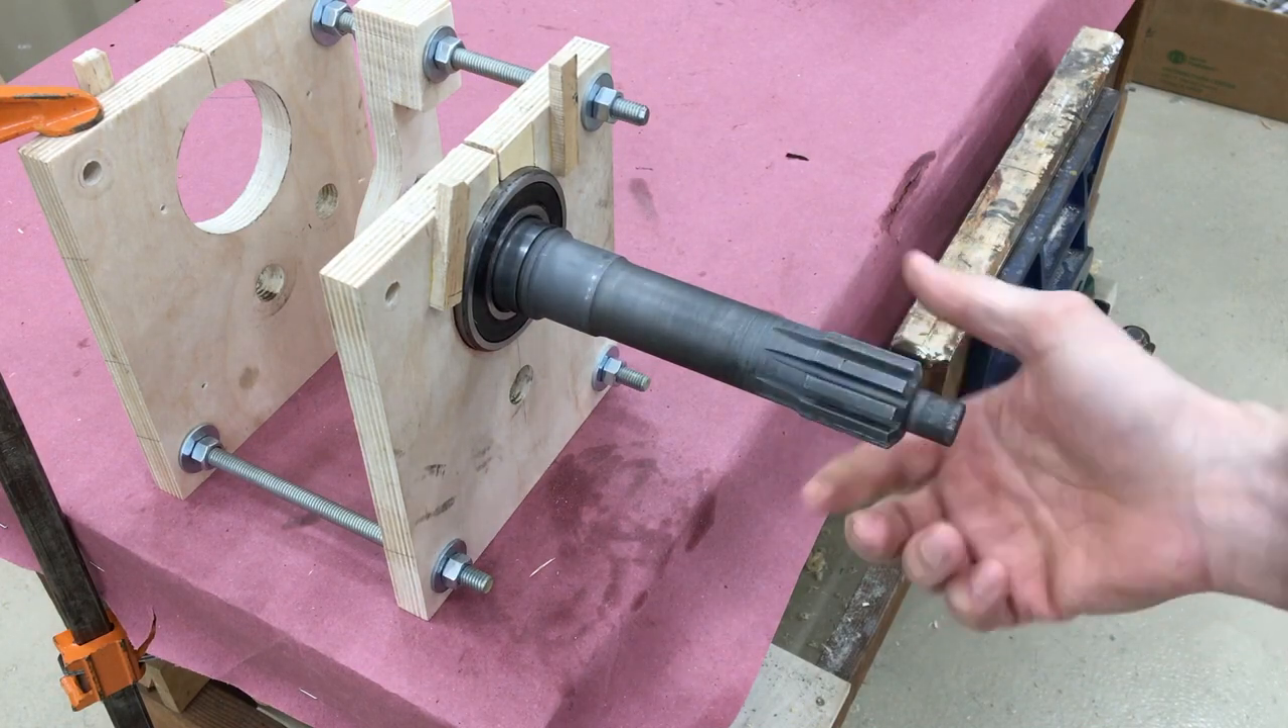I put the bearing on and slipped it into our wooden casting.